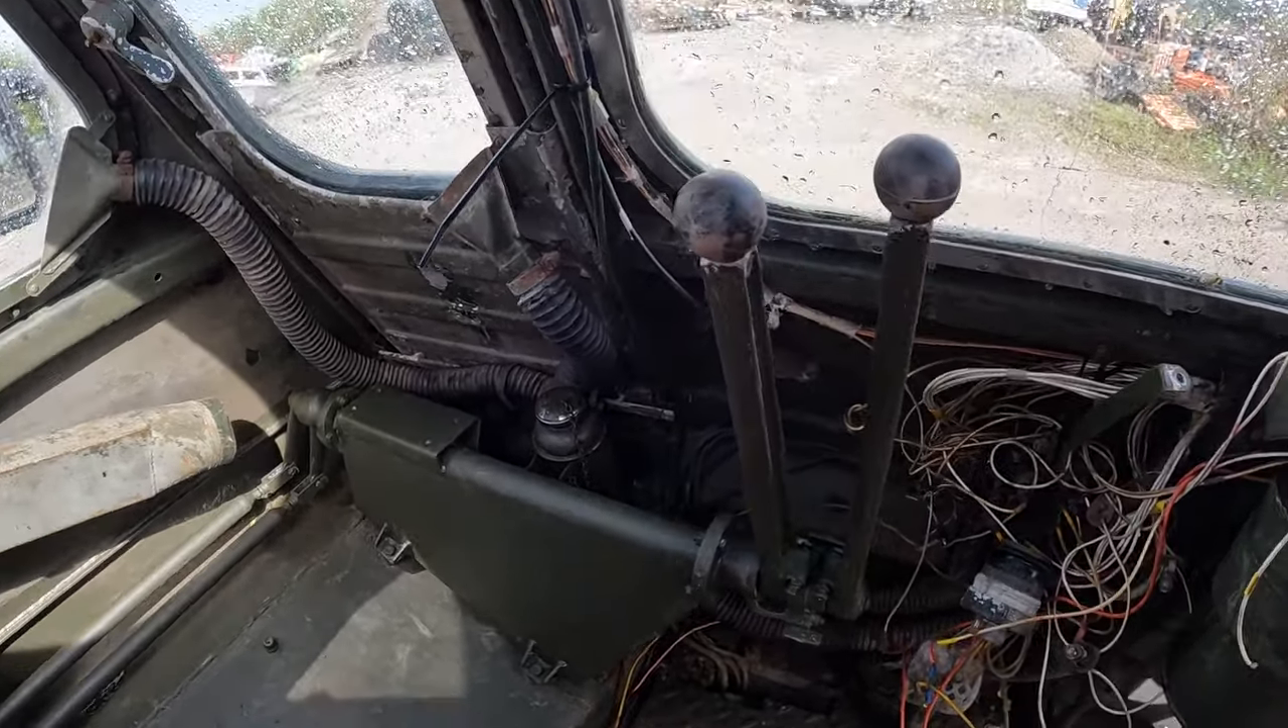Here in the cab we have our steering levers all installed.